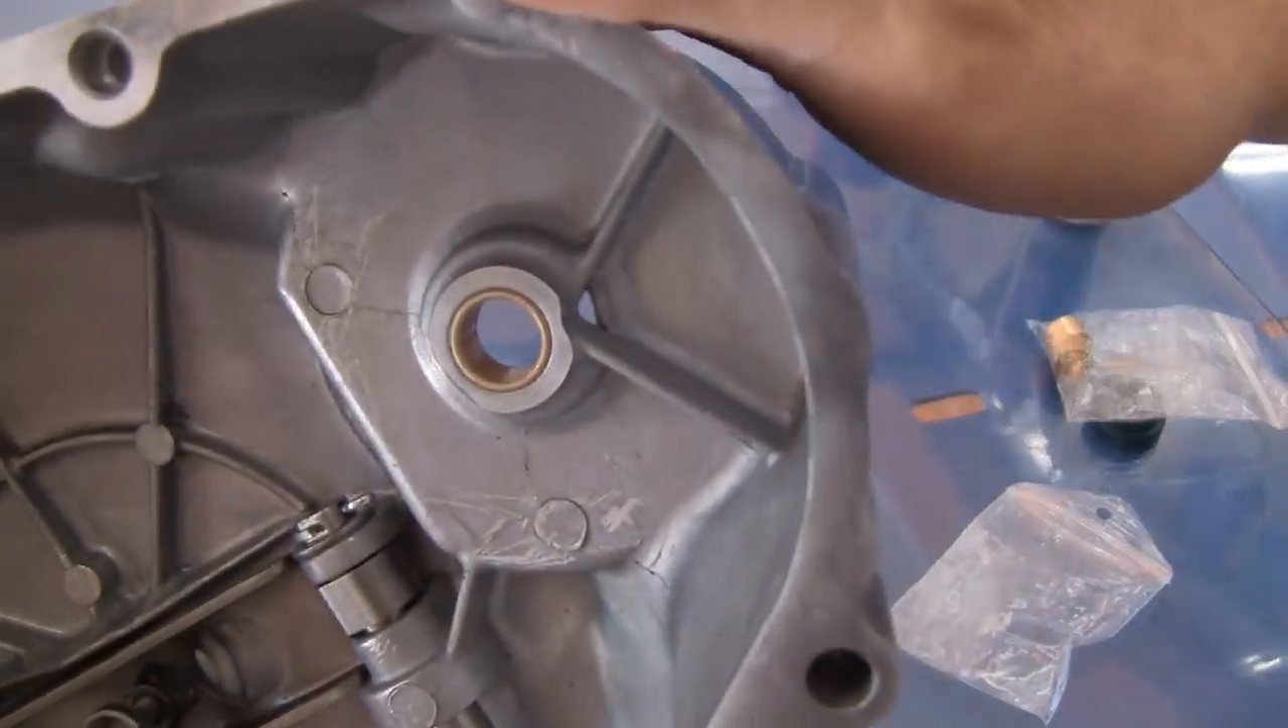So eine Buchse ist da jetzt schon drin. Und diese Buchse ist eingeklebt.